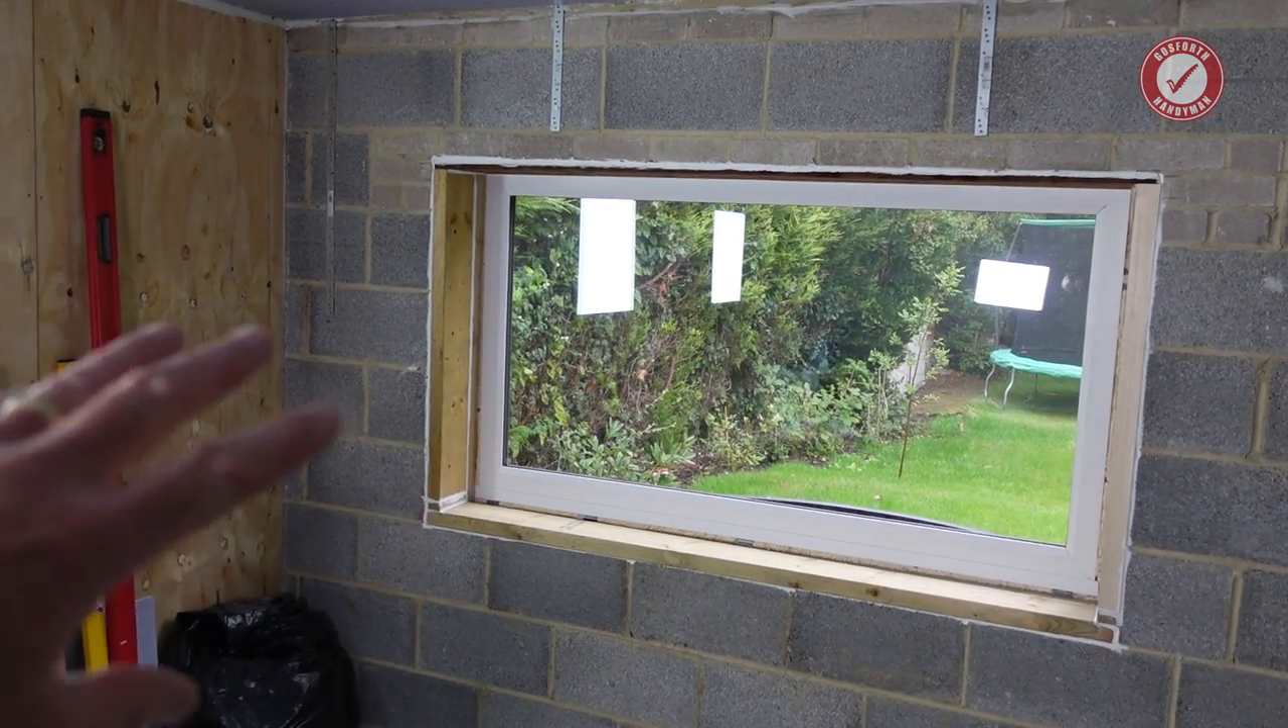I've also made a start on framing out the window as well.